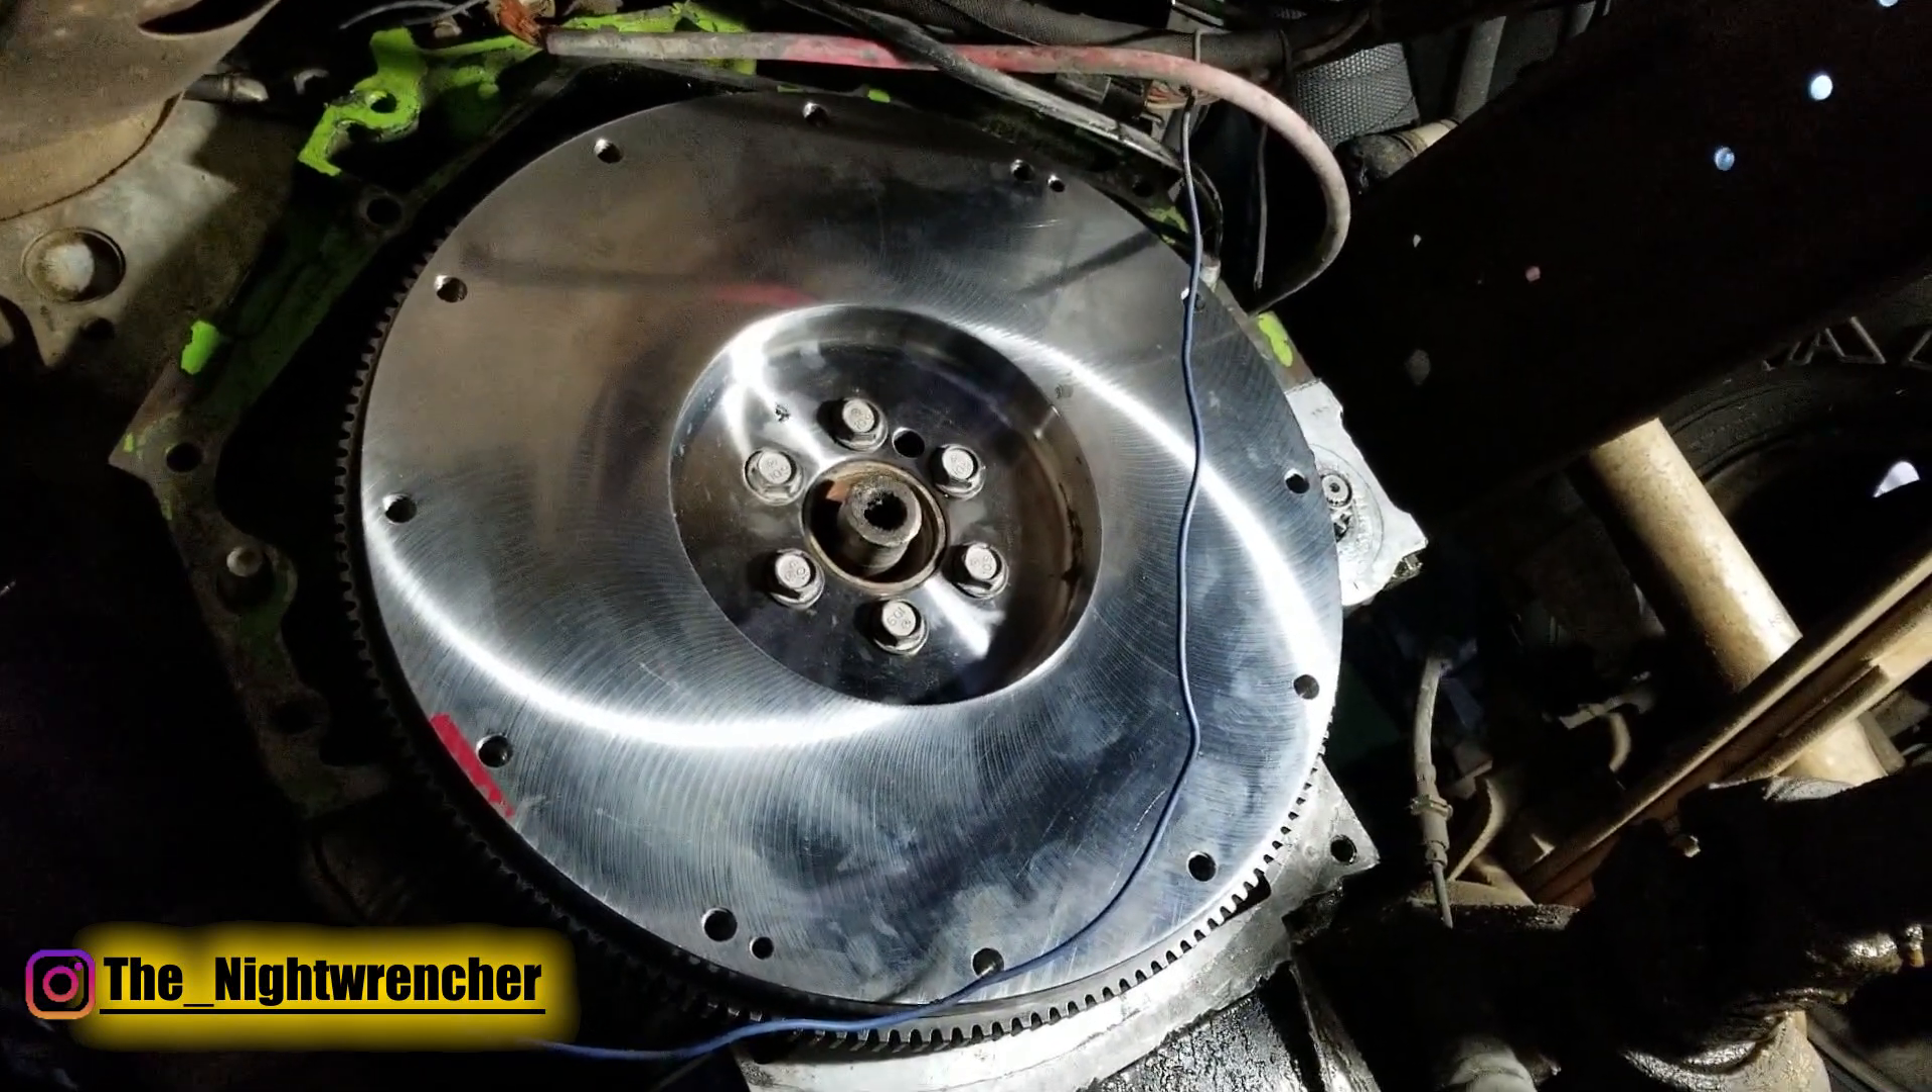I went ahead and I installed the flywheel. I installed the bolts, and I tightened them down in three different stages.